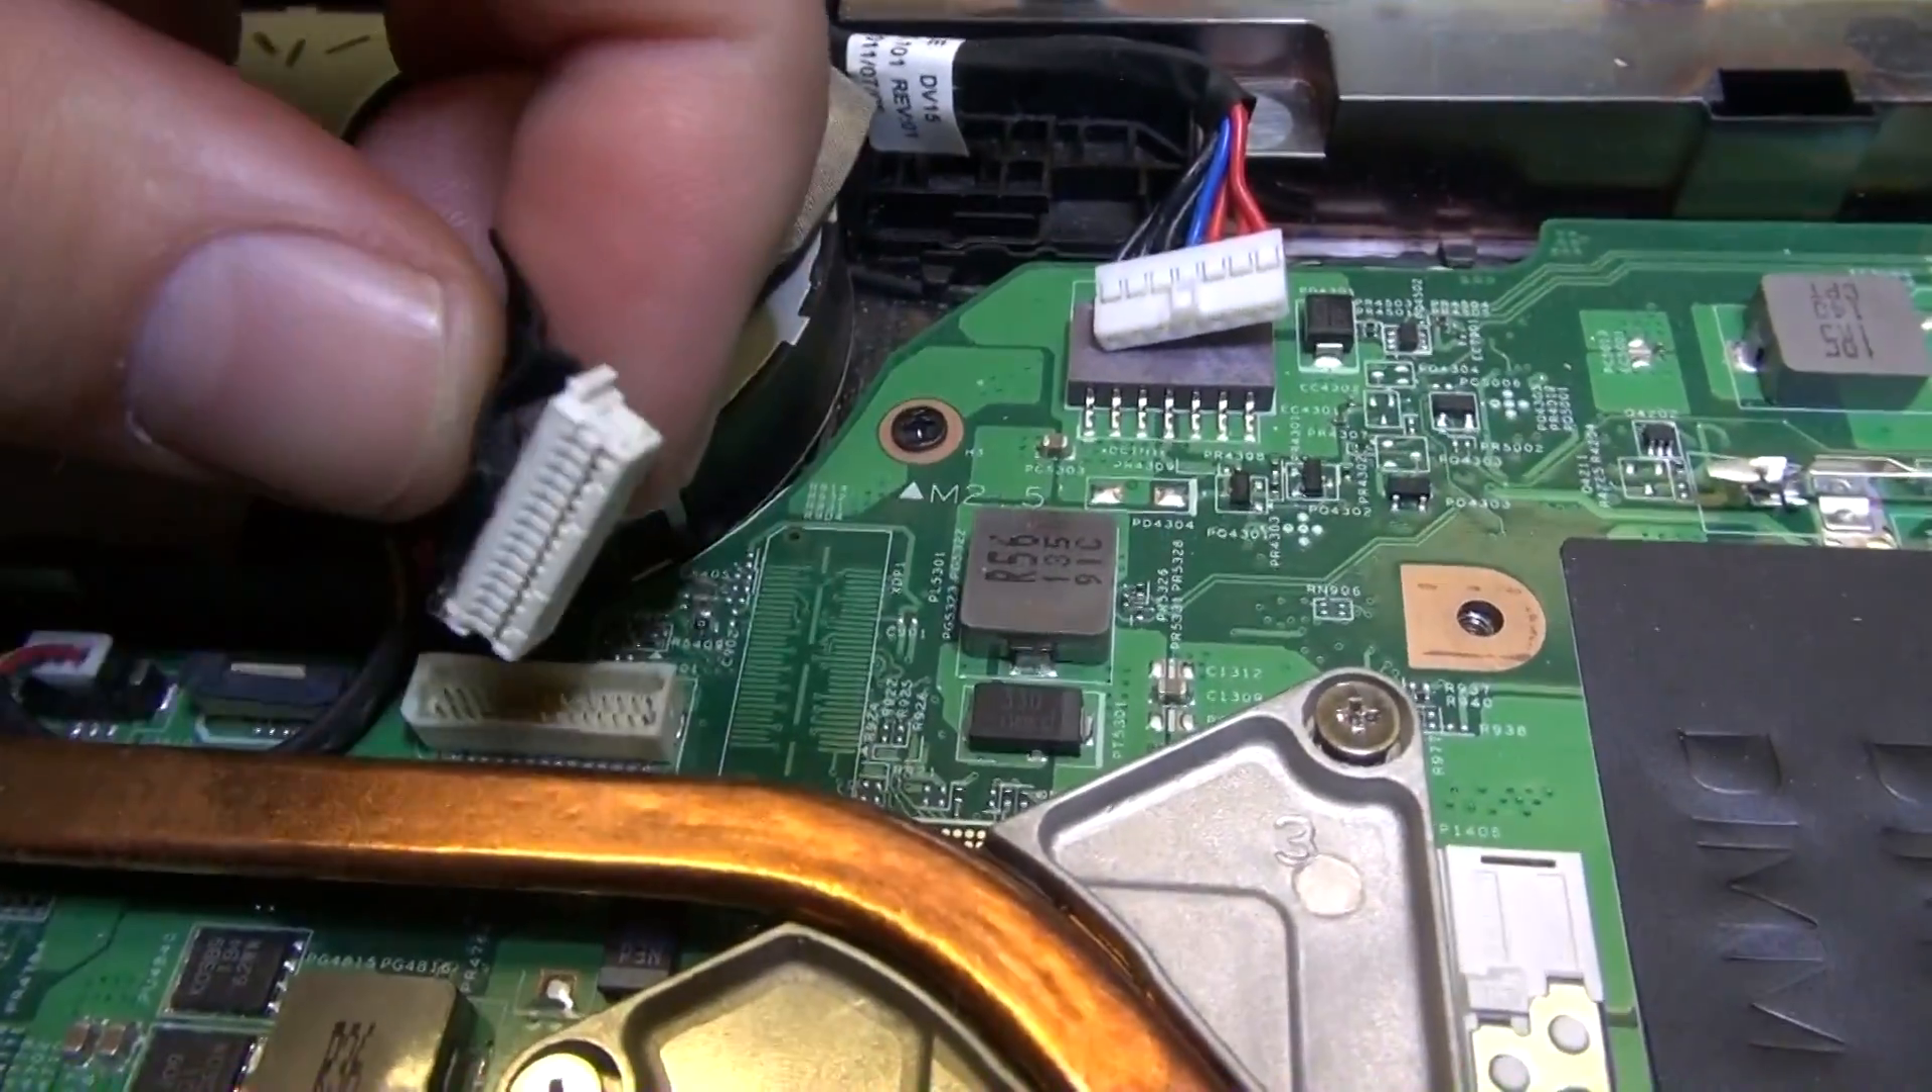So, I have un-clipped the display connector here from the motherboard.